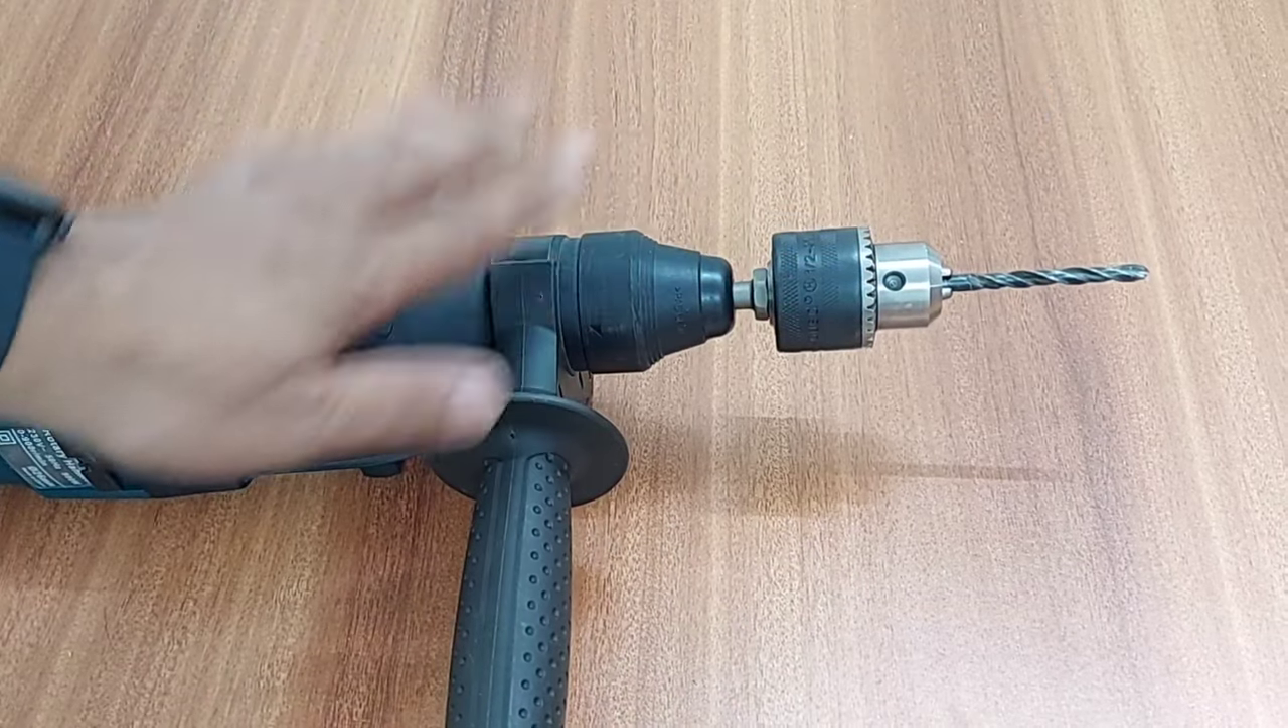ये मेरी लग गई है metal की bit तो यहाँ पर हमारी bit लग चुकी है।